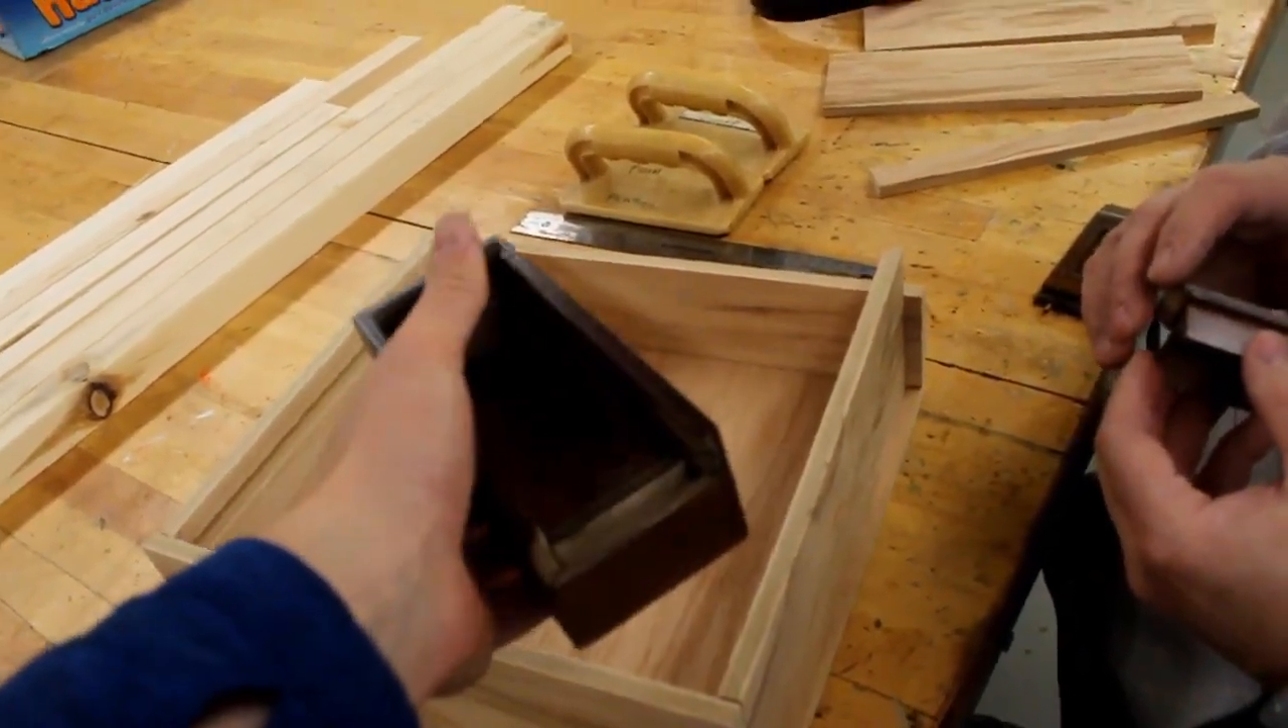We got the box portion completed right here.